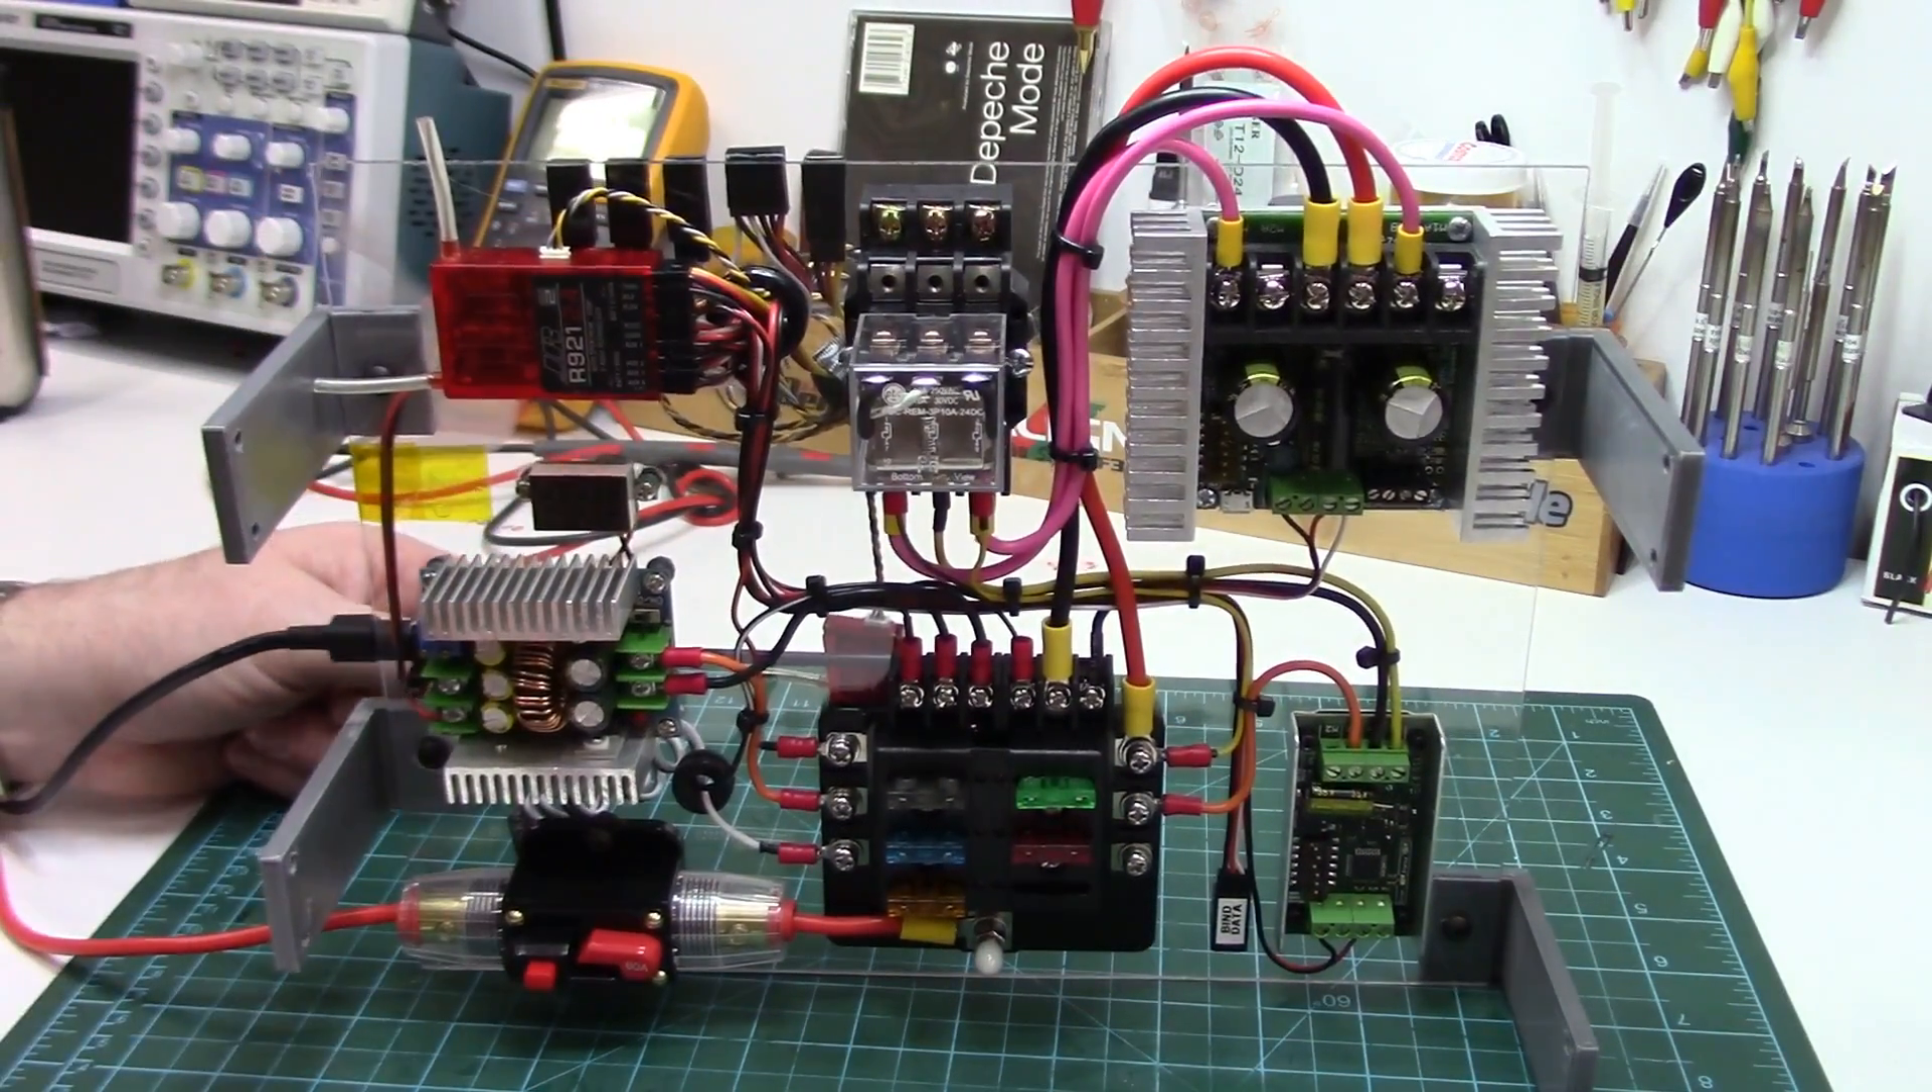I've got all the goodies mounted on the control board here.